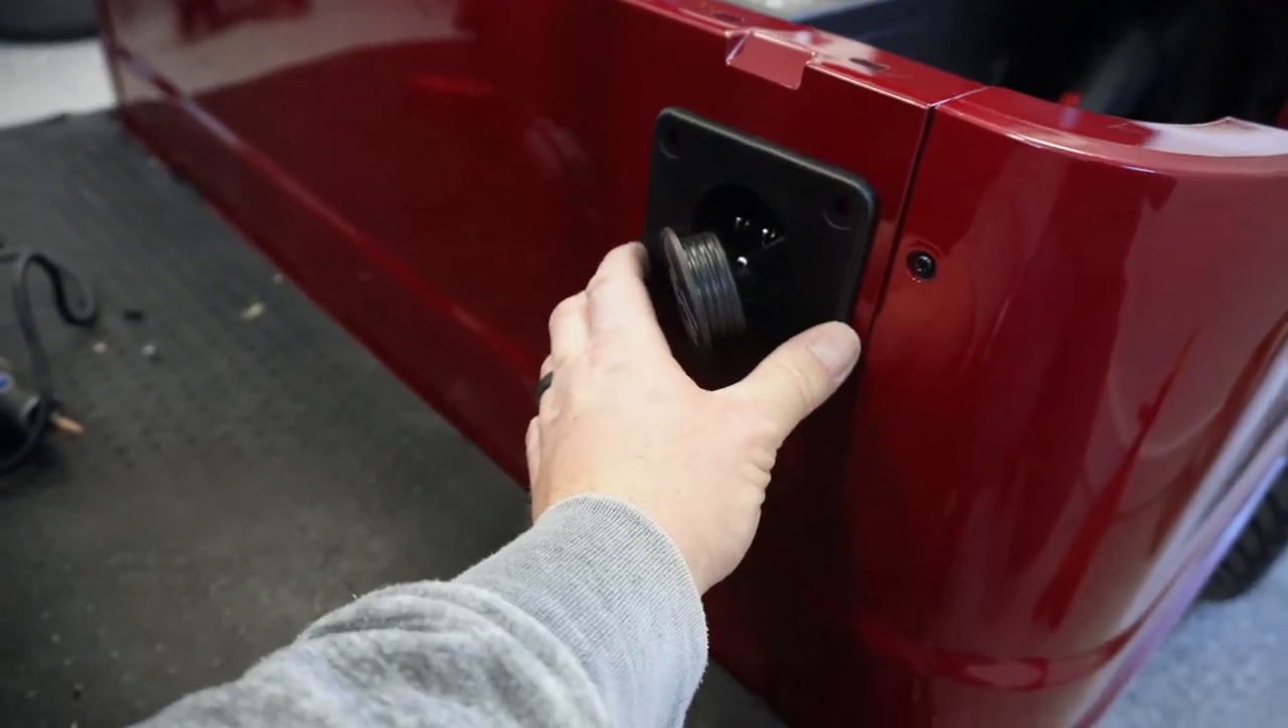So I don't have the plug-in riveted in yet but that won't be a big deal just a couple of holes.